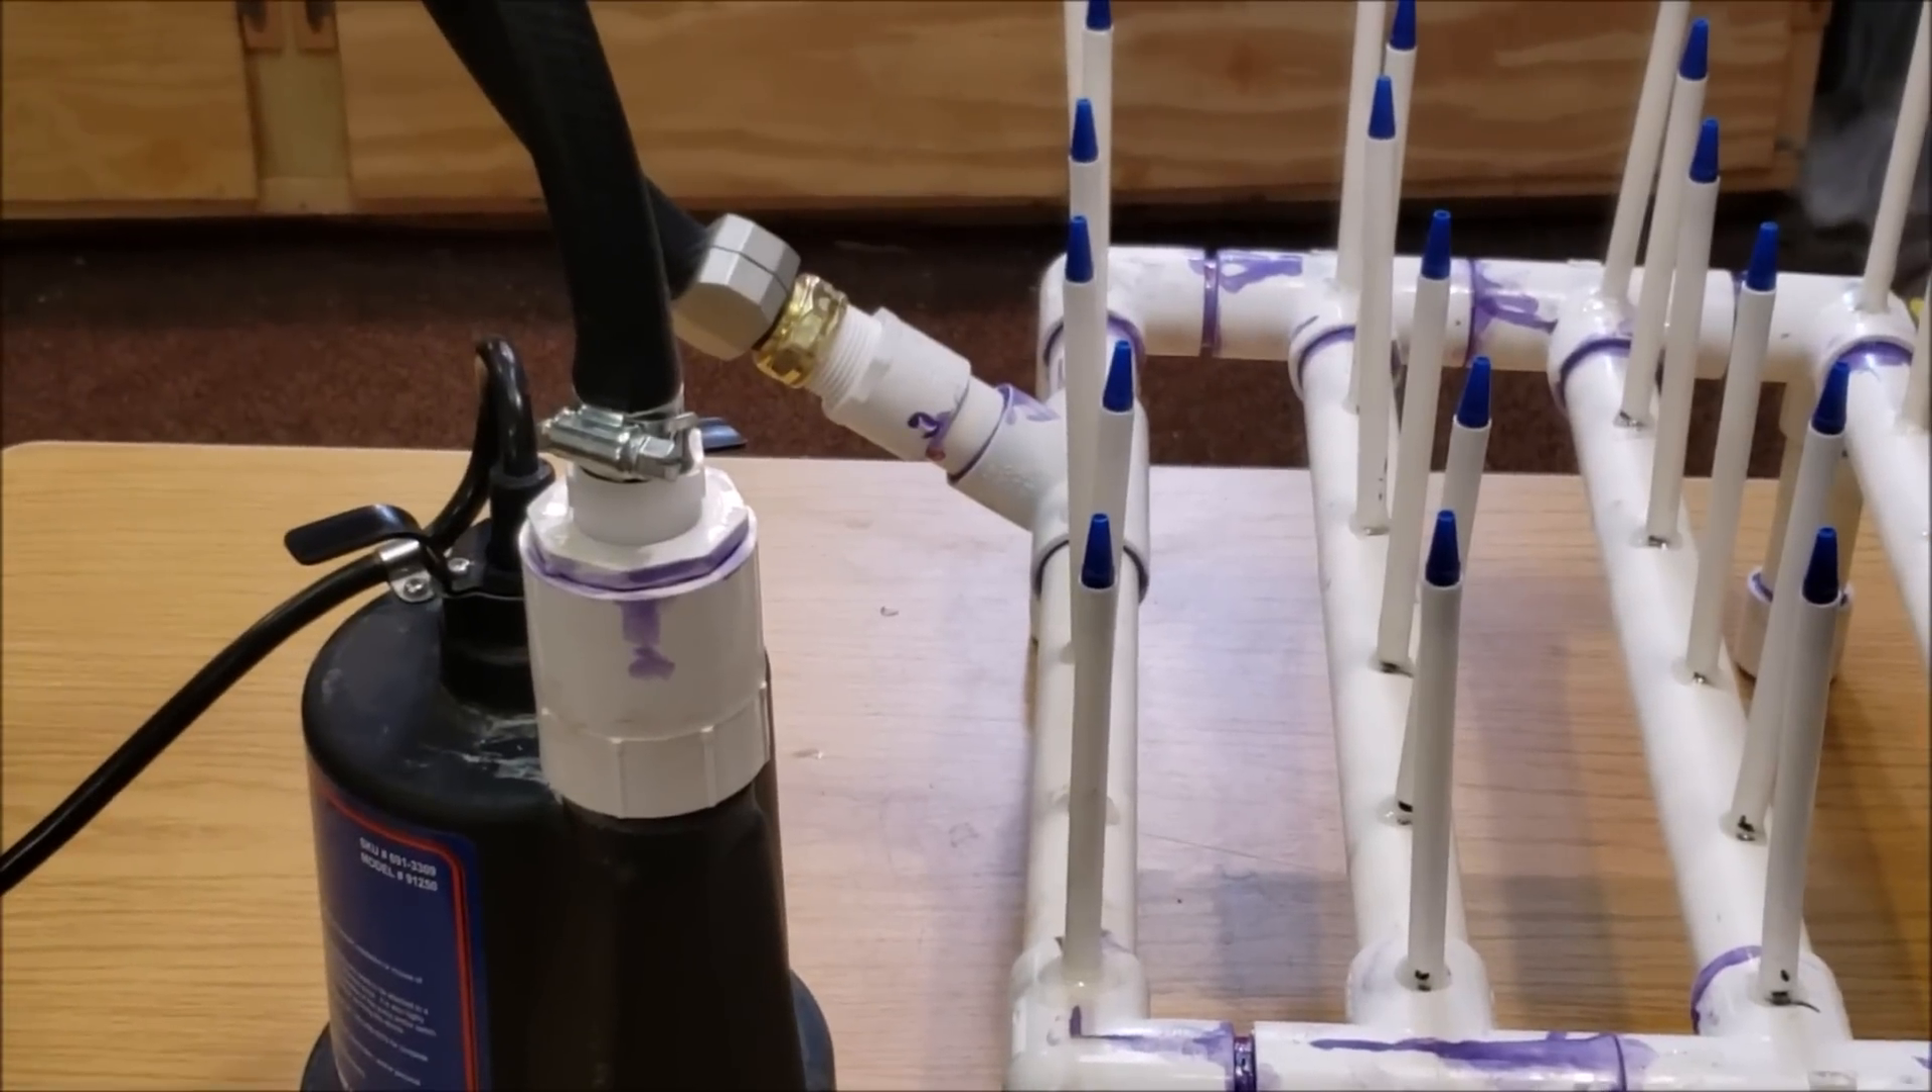Um over to the left you can see where i've got the hose fitting connected up and a short length the hose connecting to my utility pump.